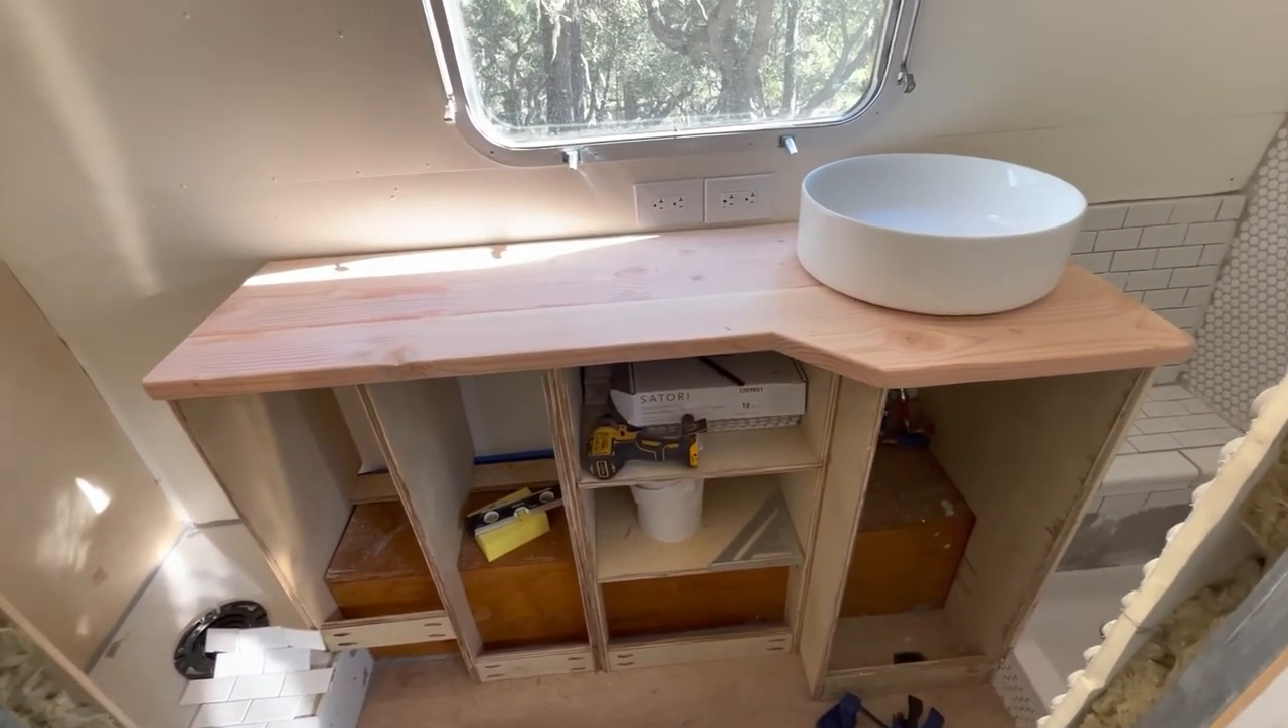The countertop for the bathroom is cut and in place.